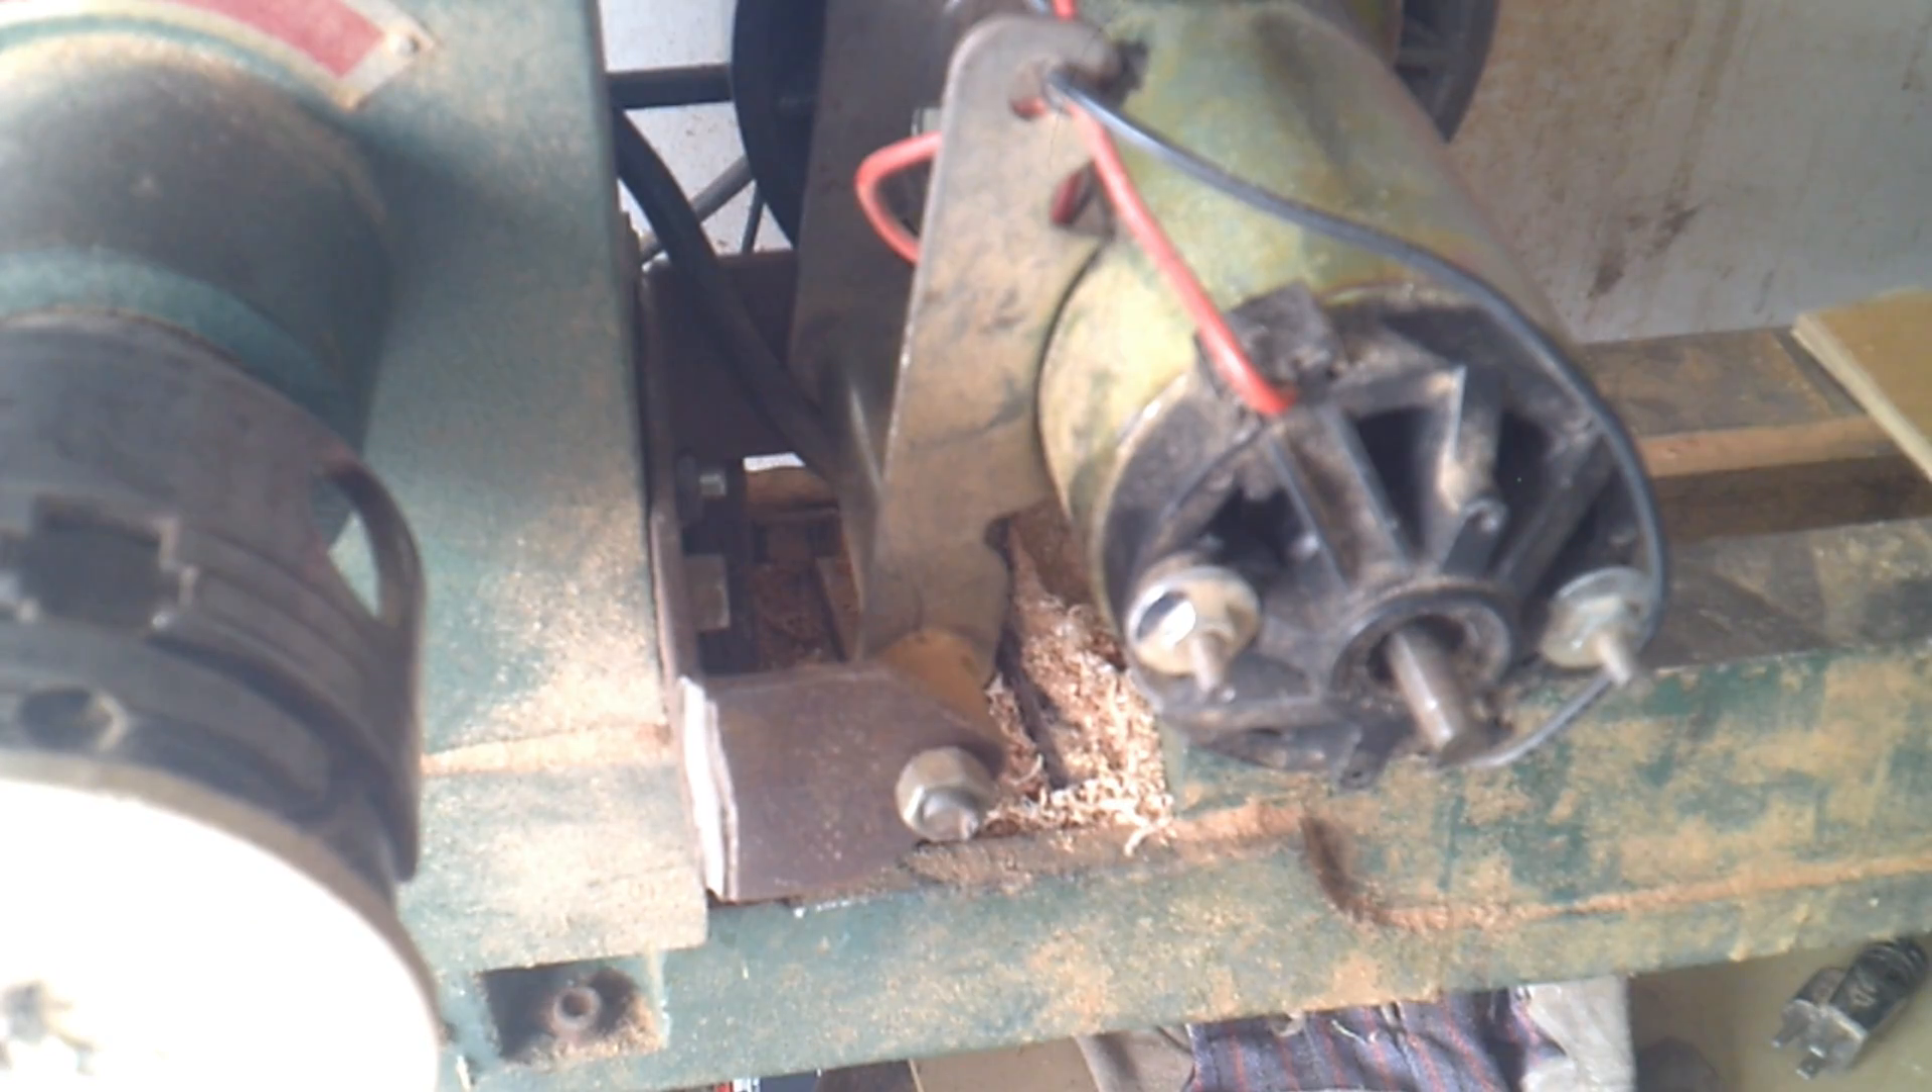So, I just built this C -bracket right here, and I bolted down where the old motor used to be bolted down.